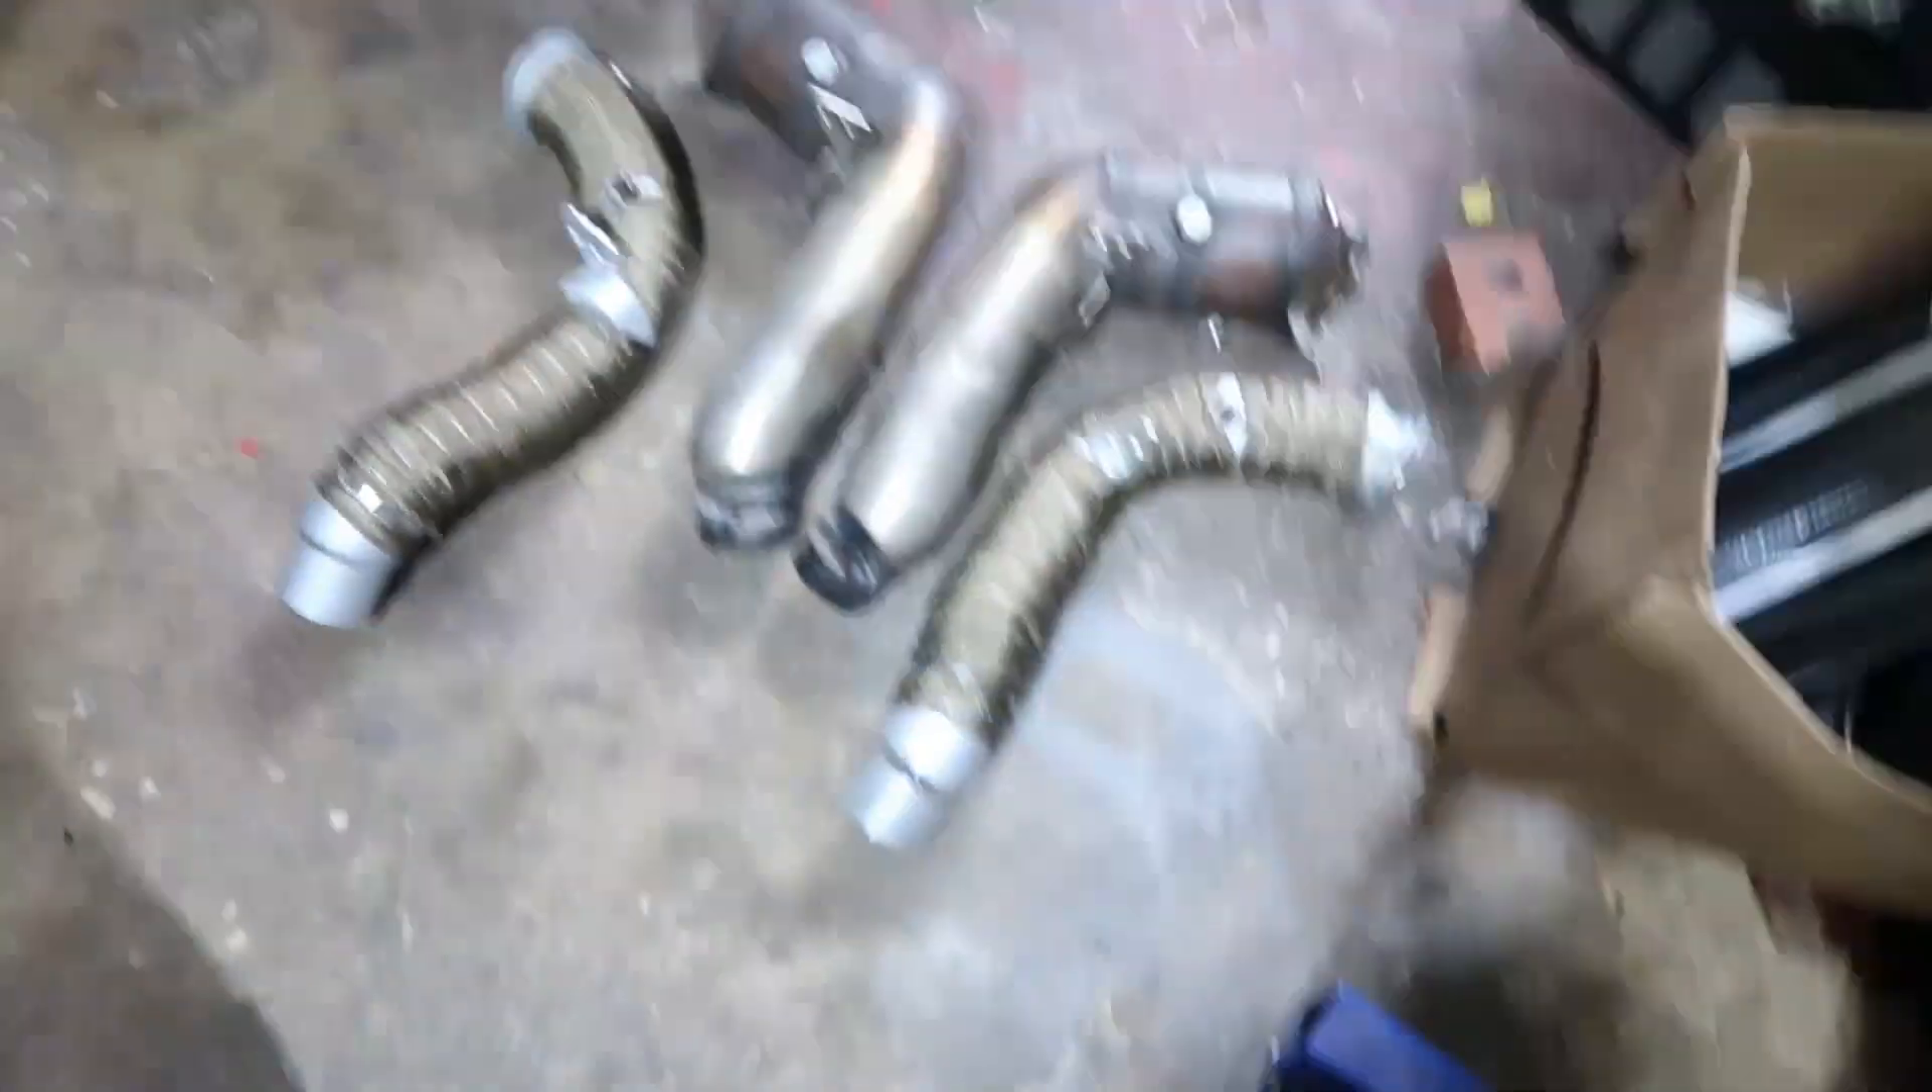All right so there's the old pipes and those are the new pipes and uh all we got to do now is fit those back inside the engine bay and um hopefully we don't have any difficulties with that.